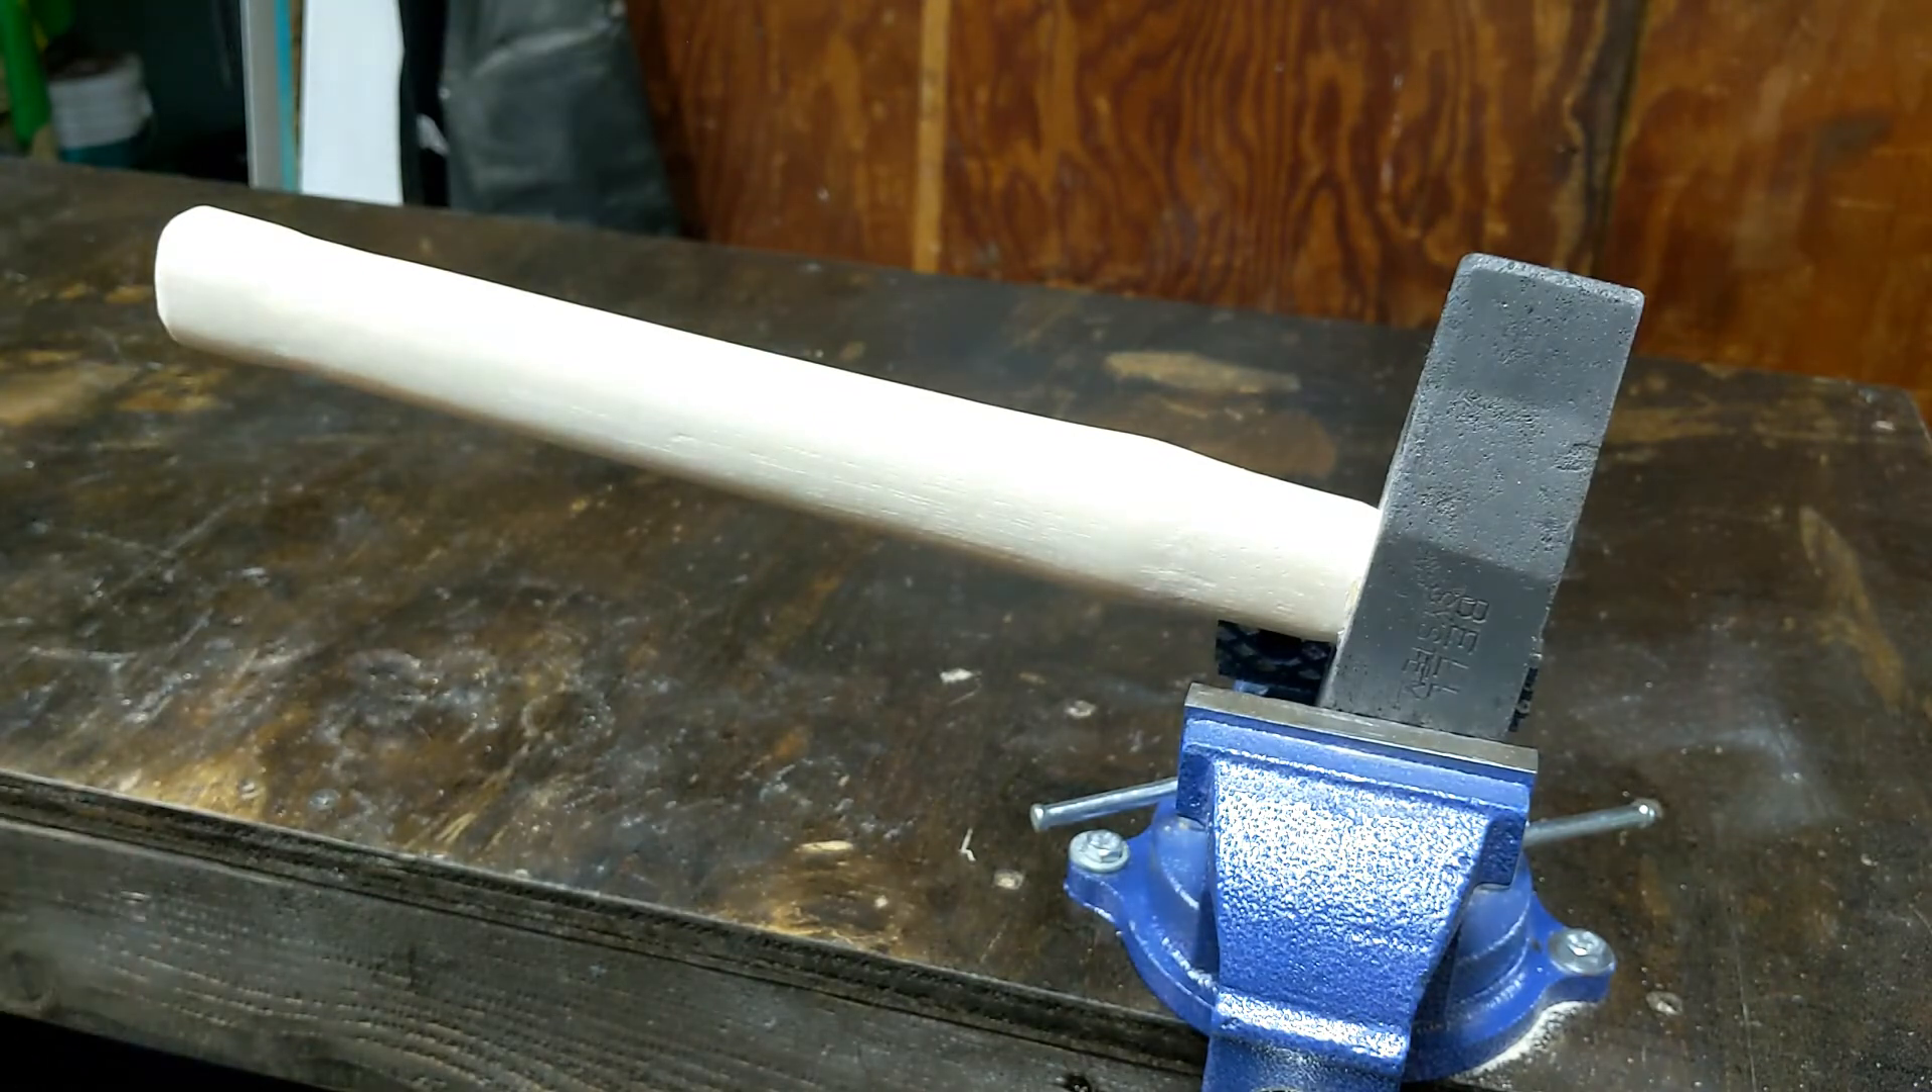There is a new handle on there. All pretty.